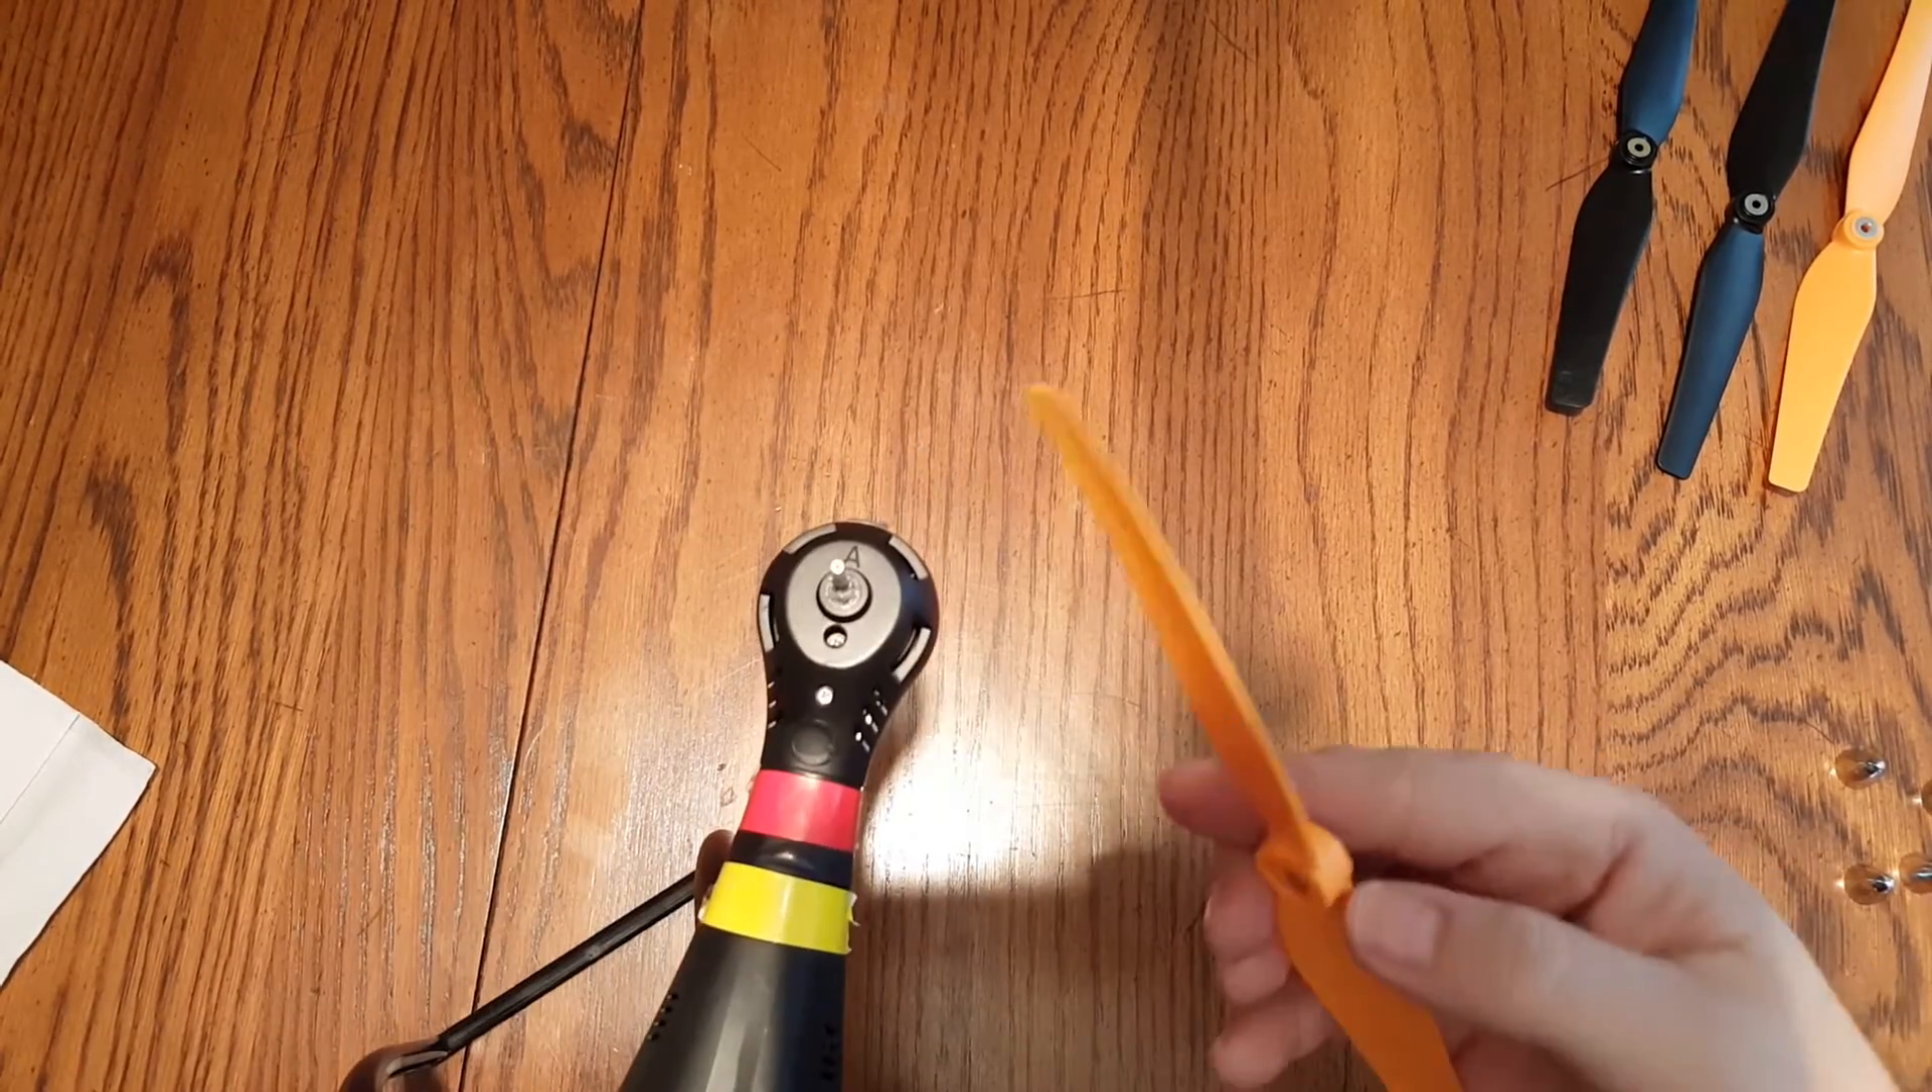Now we just got to put the props back on and then we can test it.